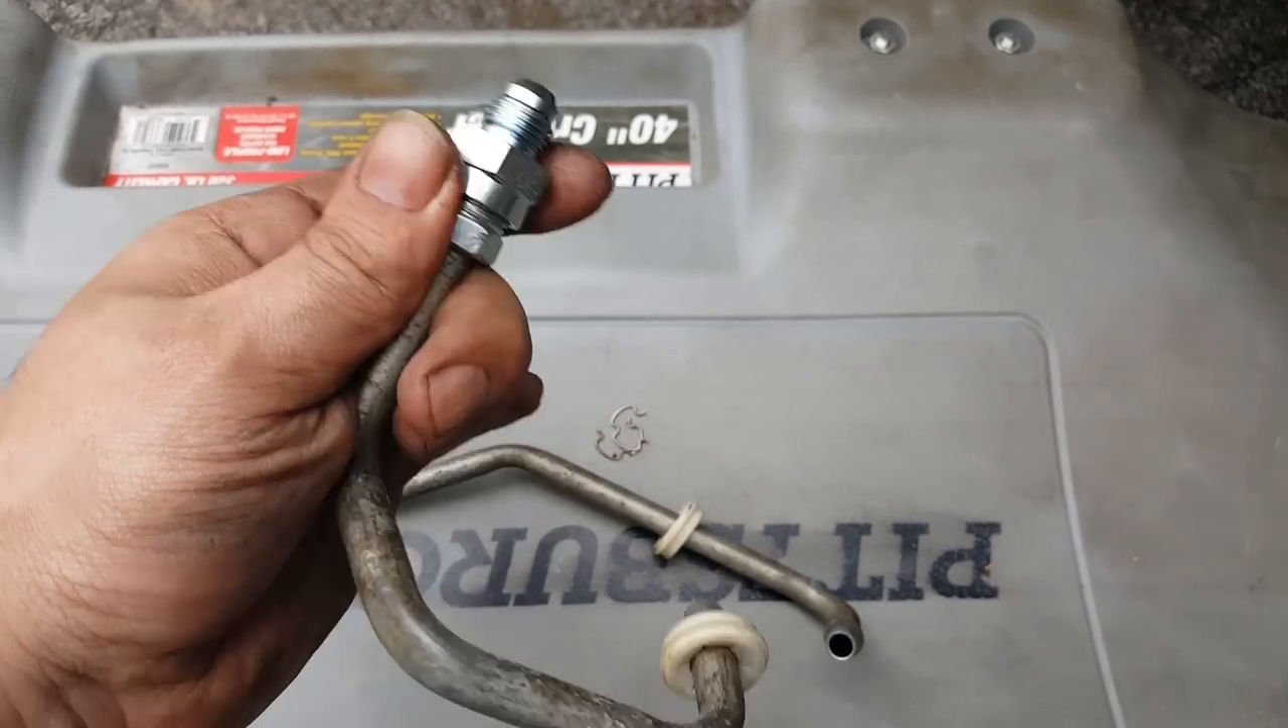And I also went ahead and put our adapters on here that we got from Summit.